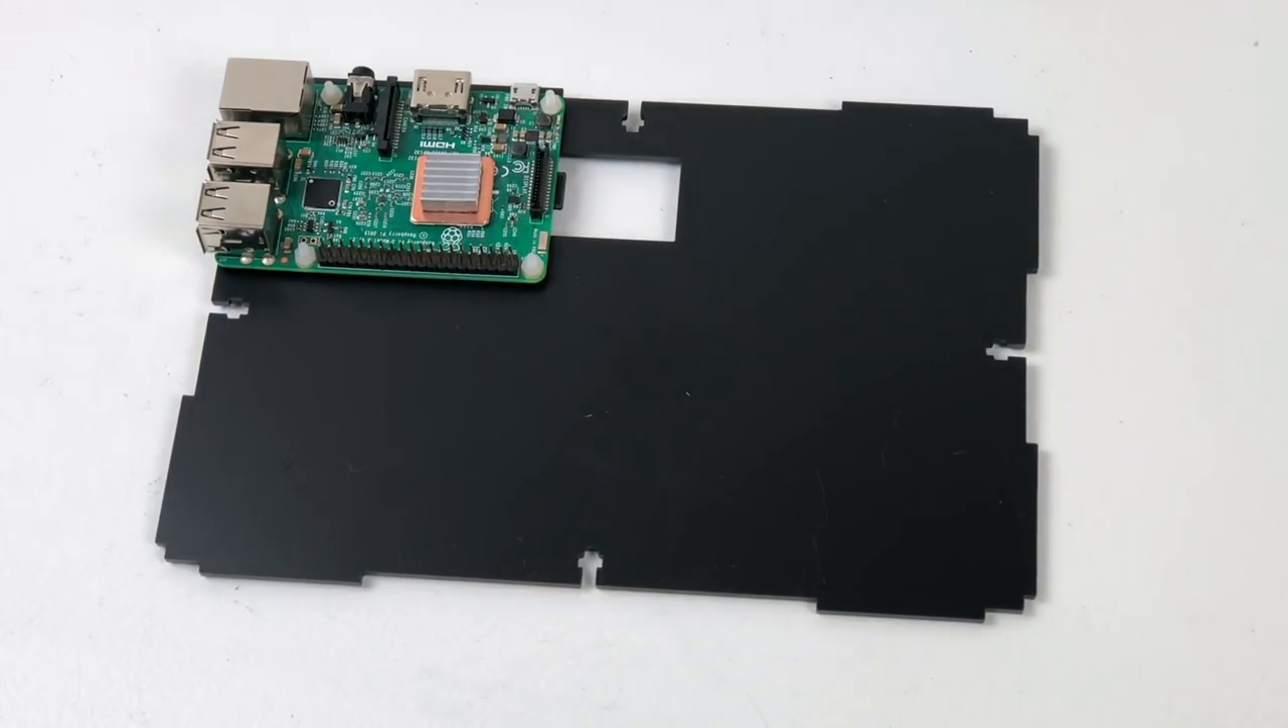Now I have the Raspberry Pi 3 mounted and tightened down.